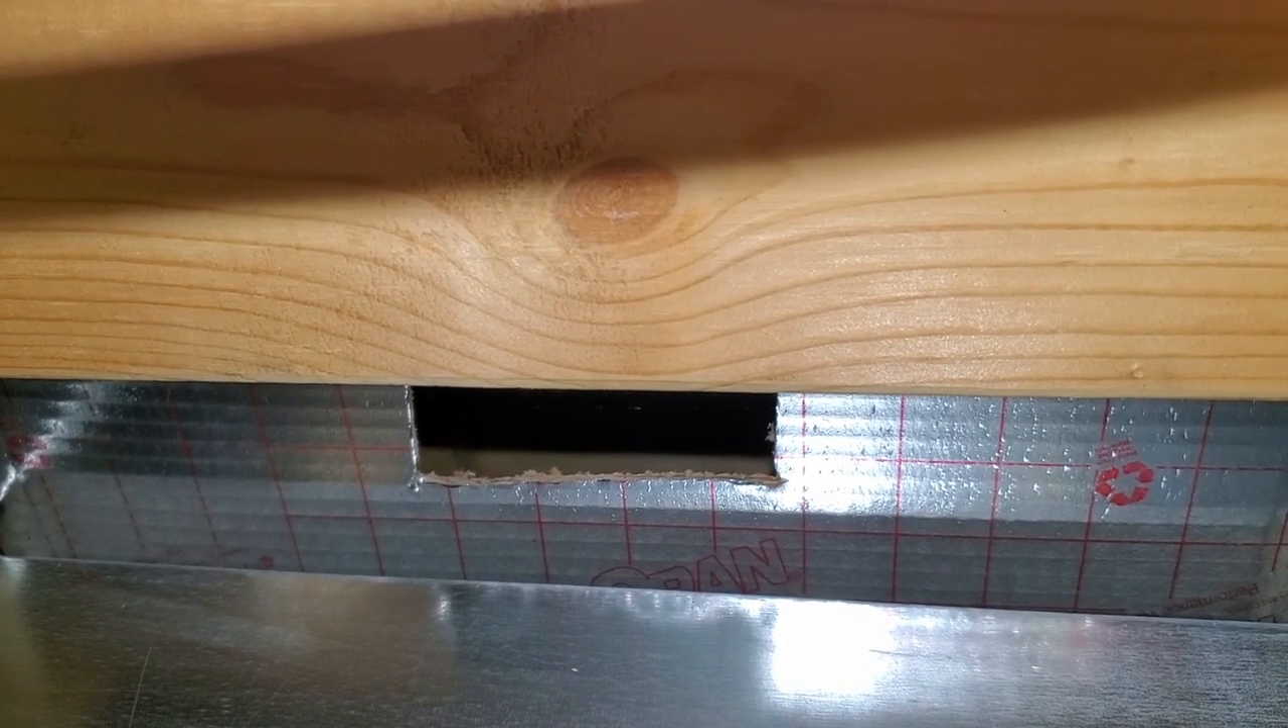I created my access in the cold air return. Now, I just need to fish my line through there.